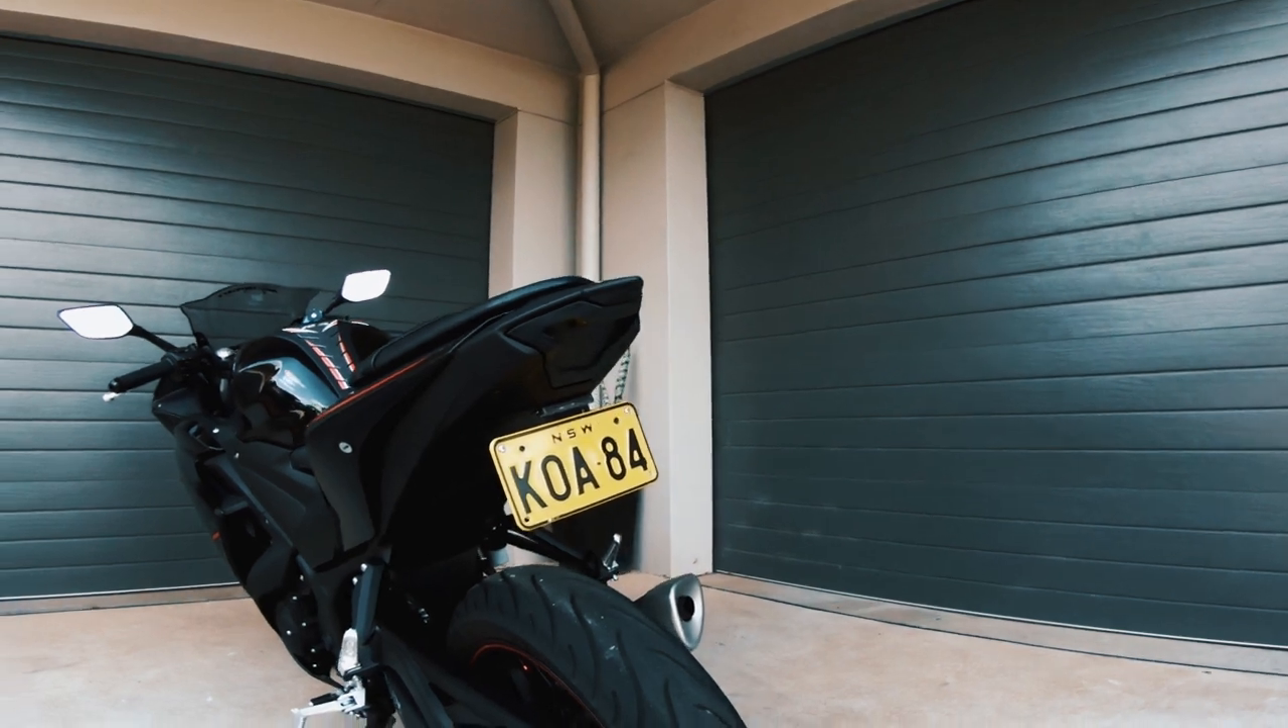This is what the fender eliminator and the integrated tail looks like all finished.